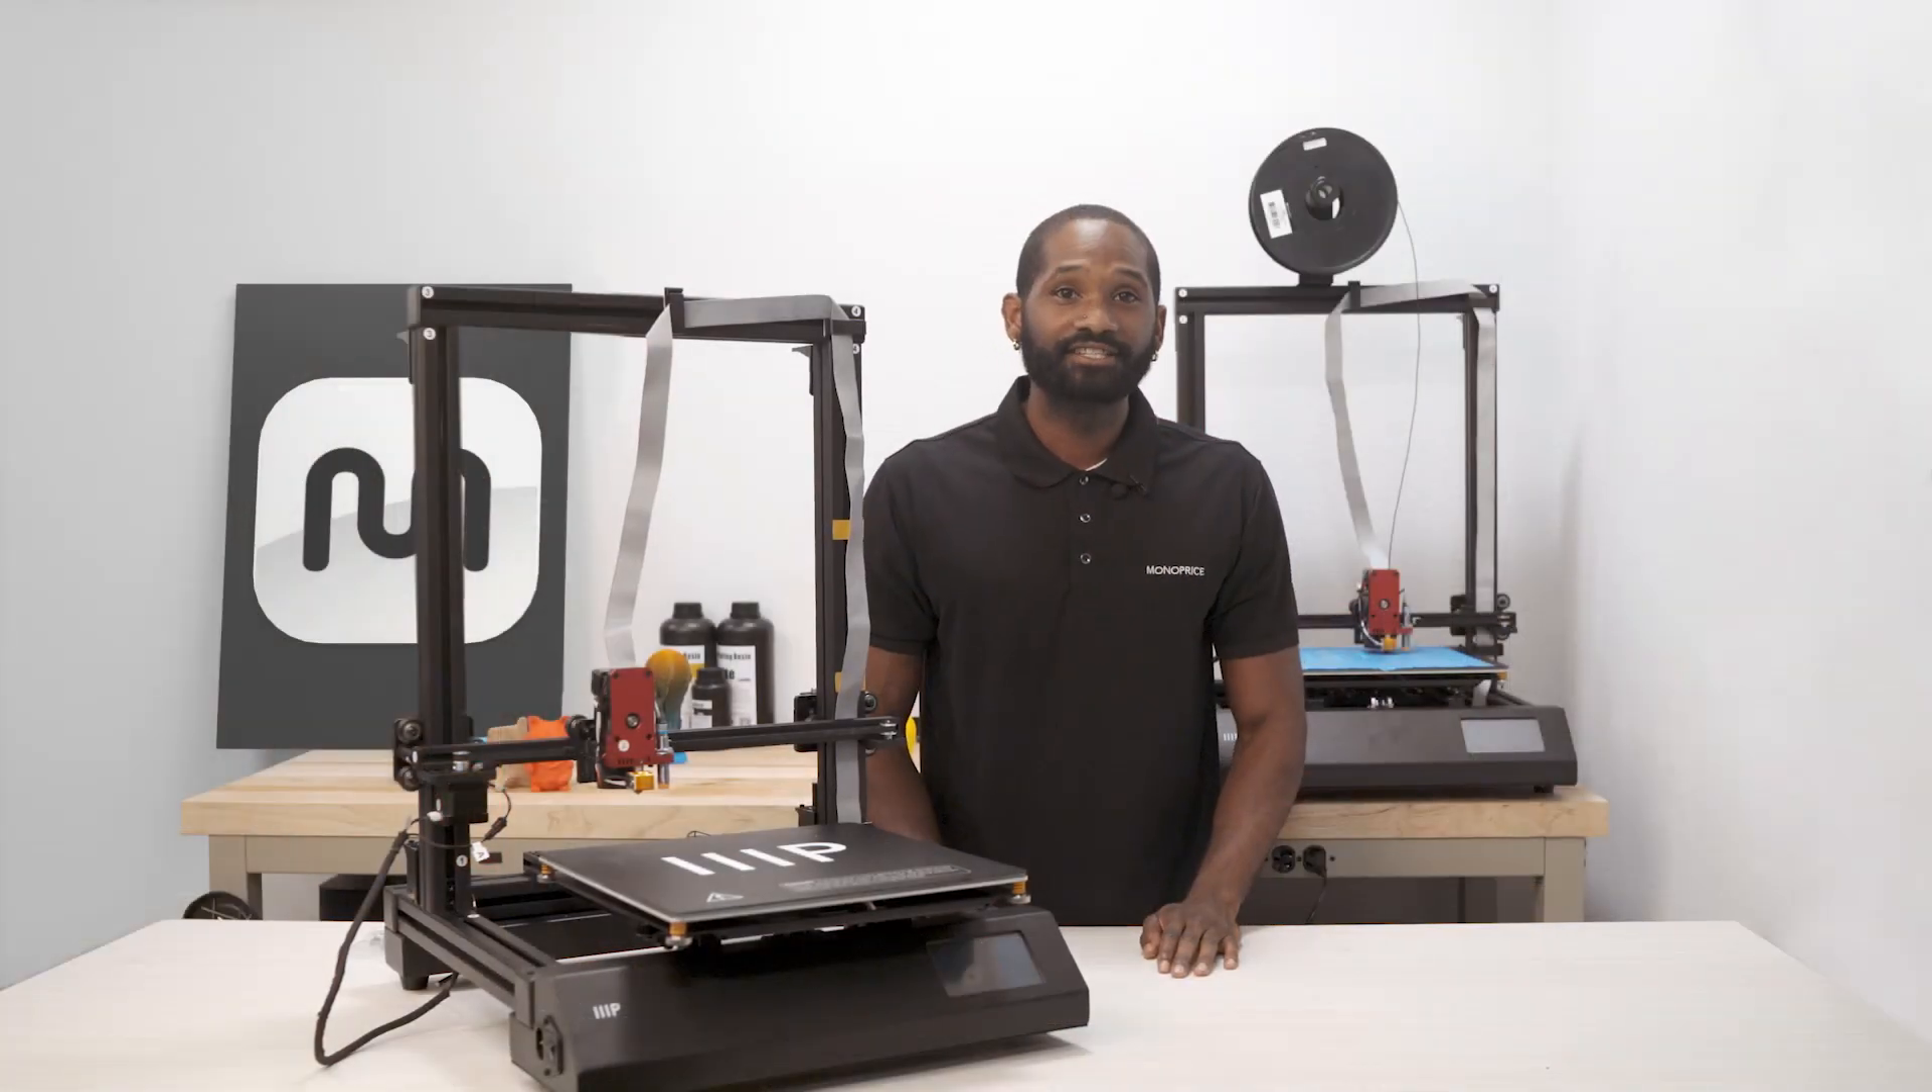You have successfully assembled your new Maker Pro MK1 3D printer.